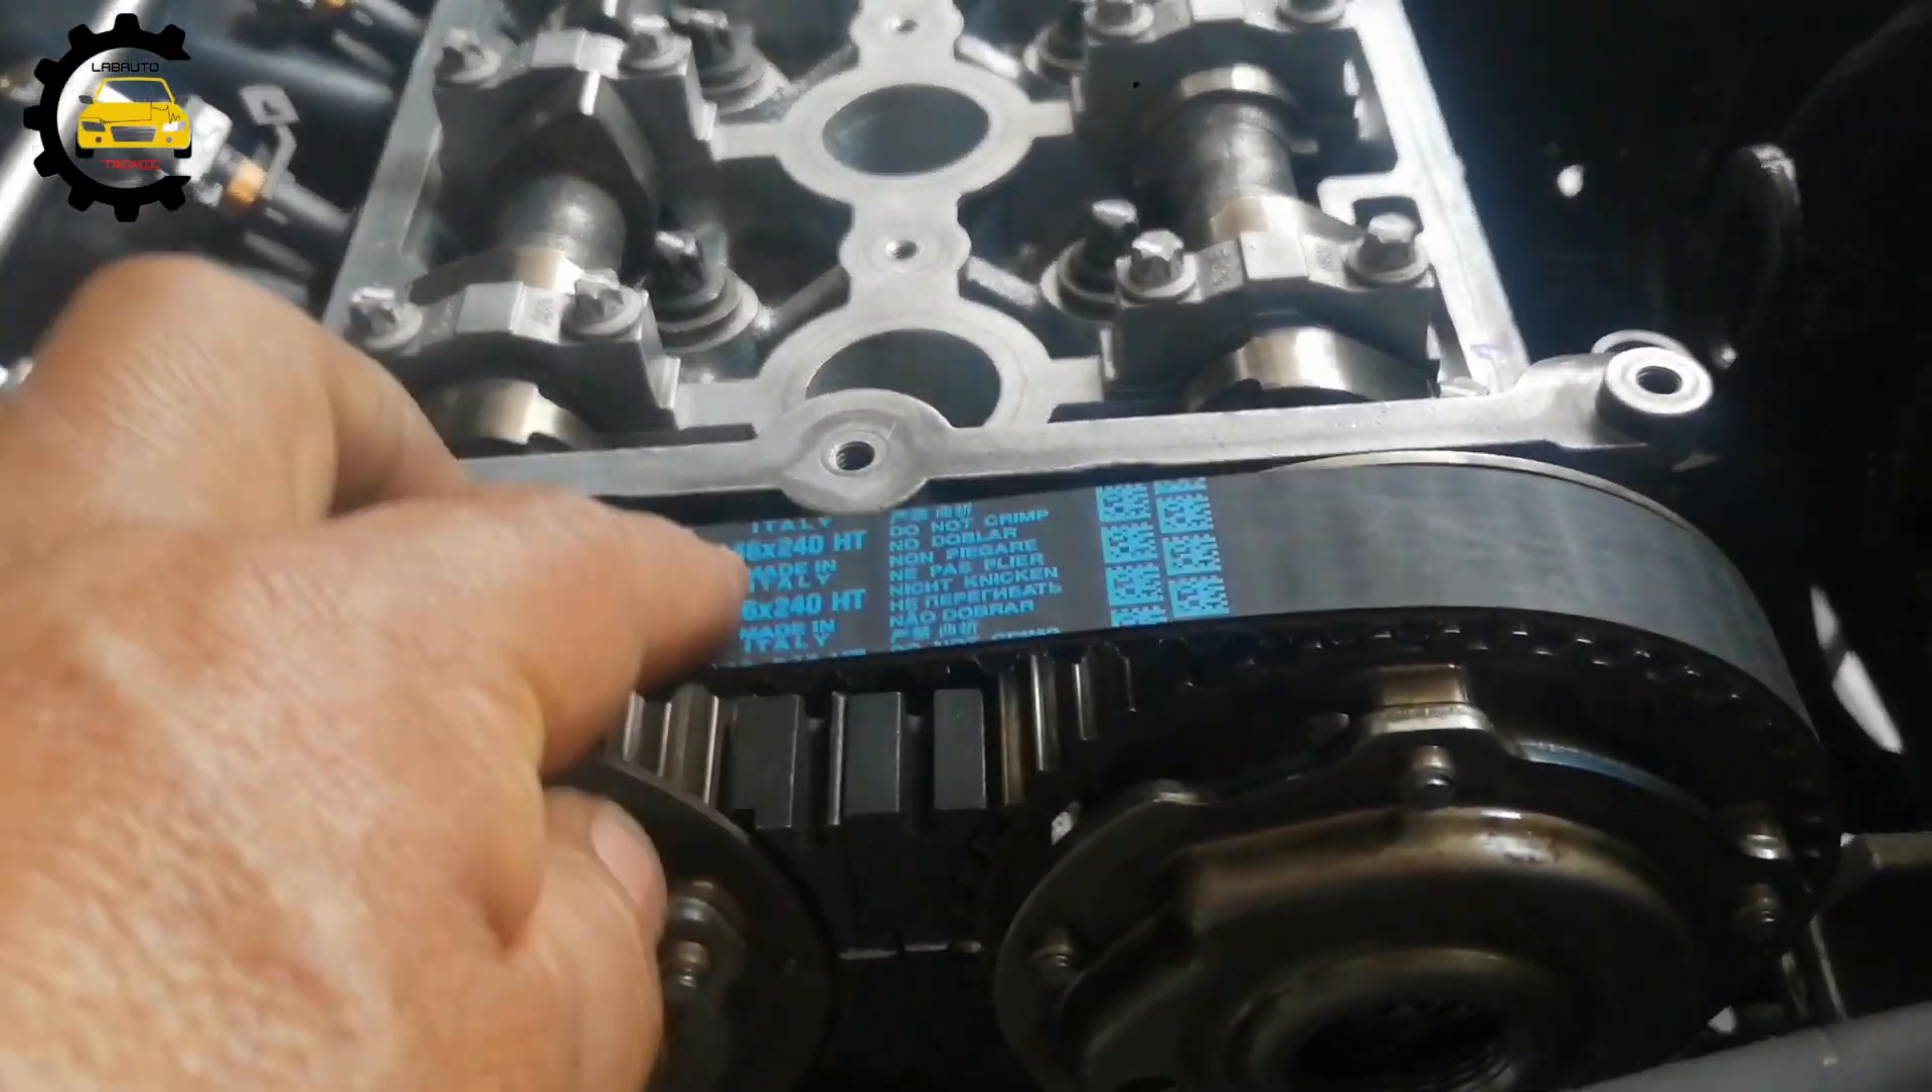Está colocada ya la correa de la distribución. Está ahí. Ya le vamos a hacer el ajuste.